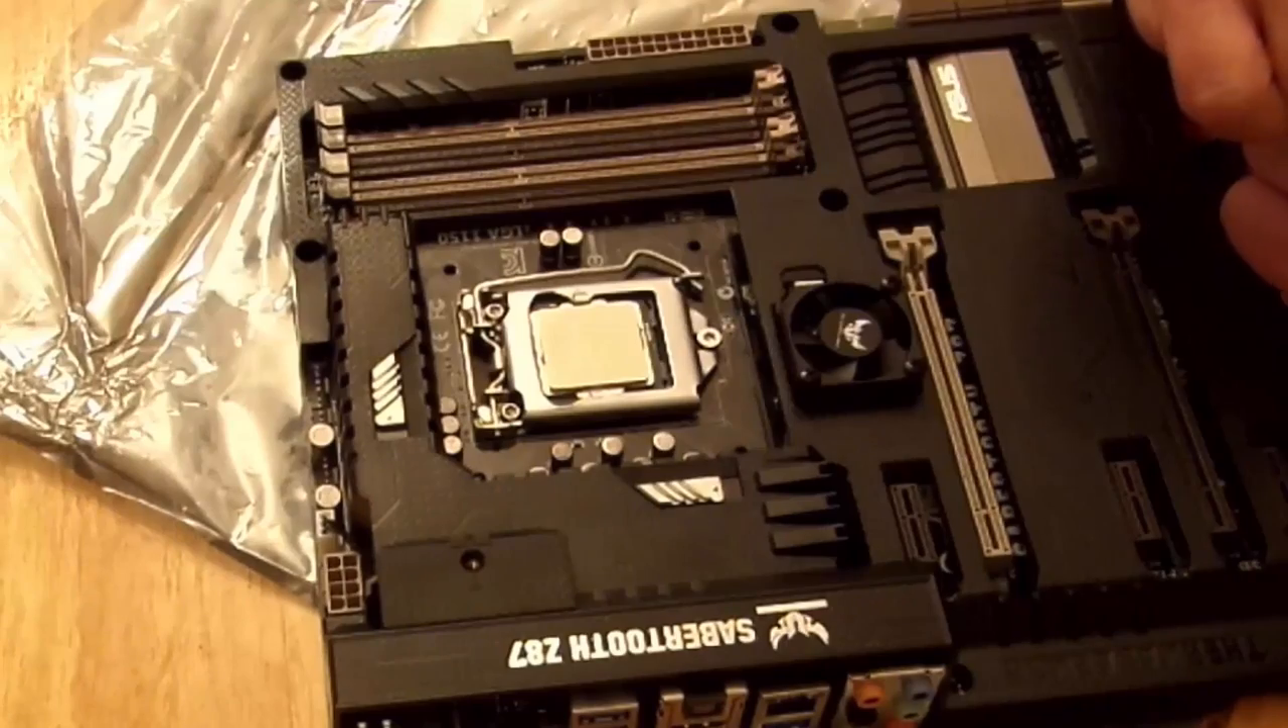So, then you push this arm down, you push out a little bit, down, and then push in, and now your CPU is locked in there.